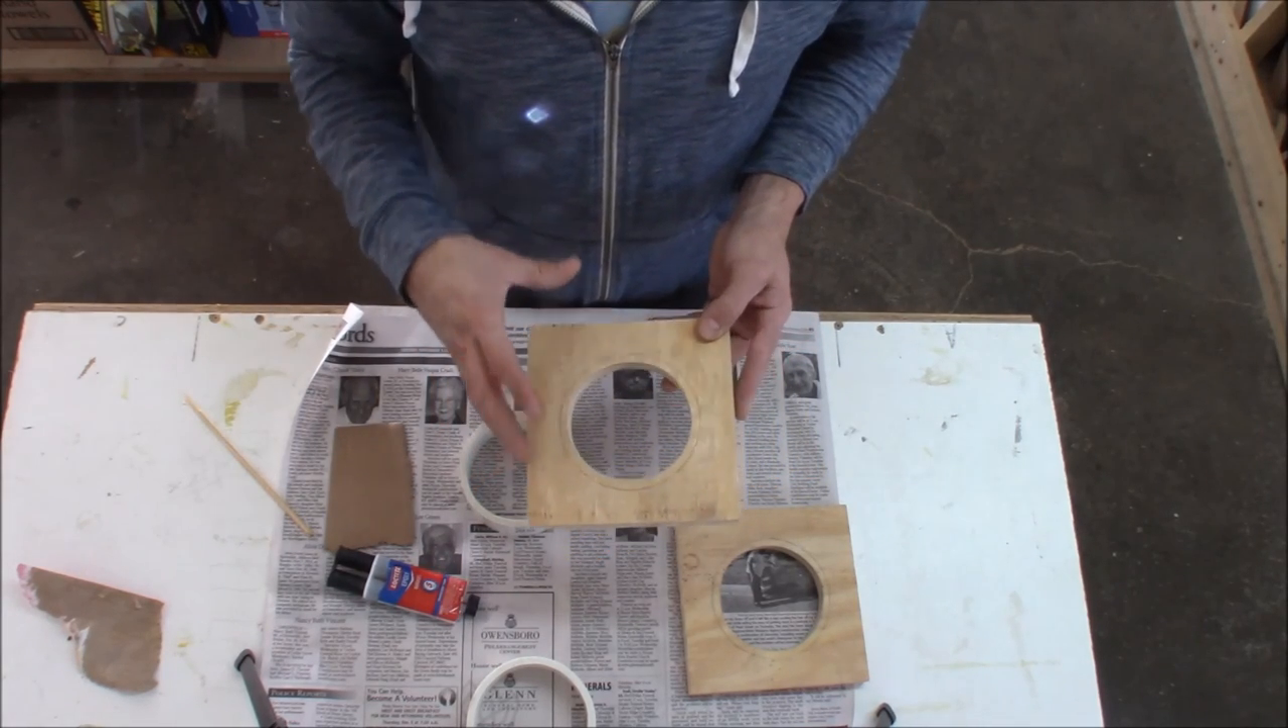So we have our holes cut into plywood. We're ready to glue on our PVC.